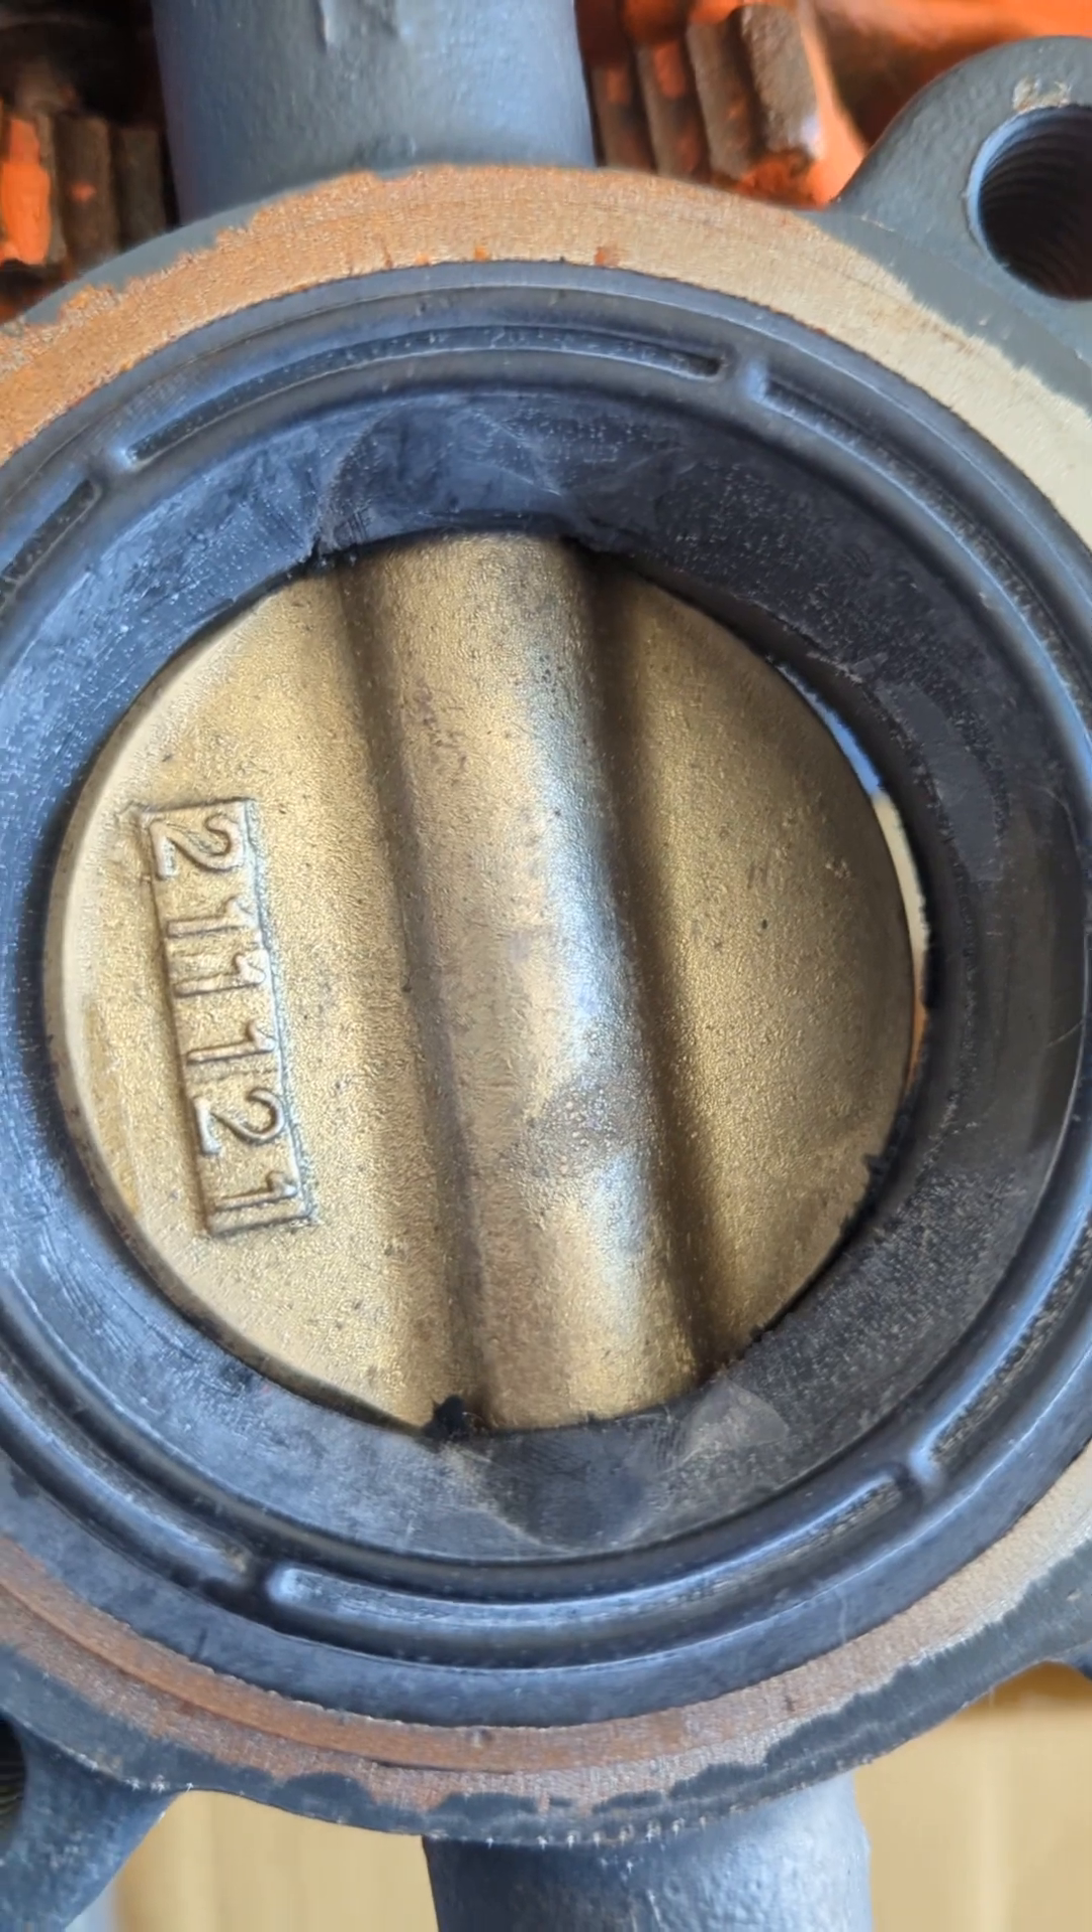As you can see on this particular valve, the disc is not closing all the way due to an improper set screw setting.